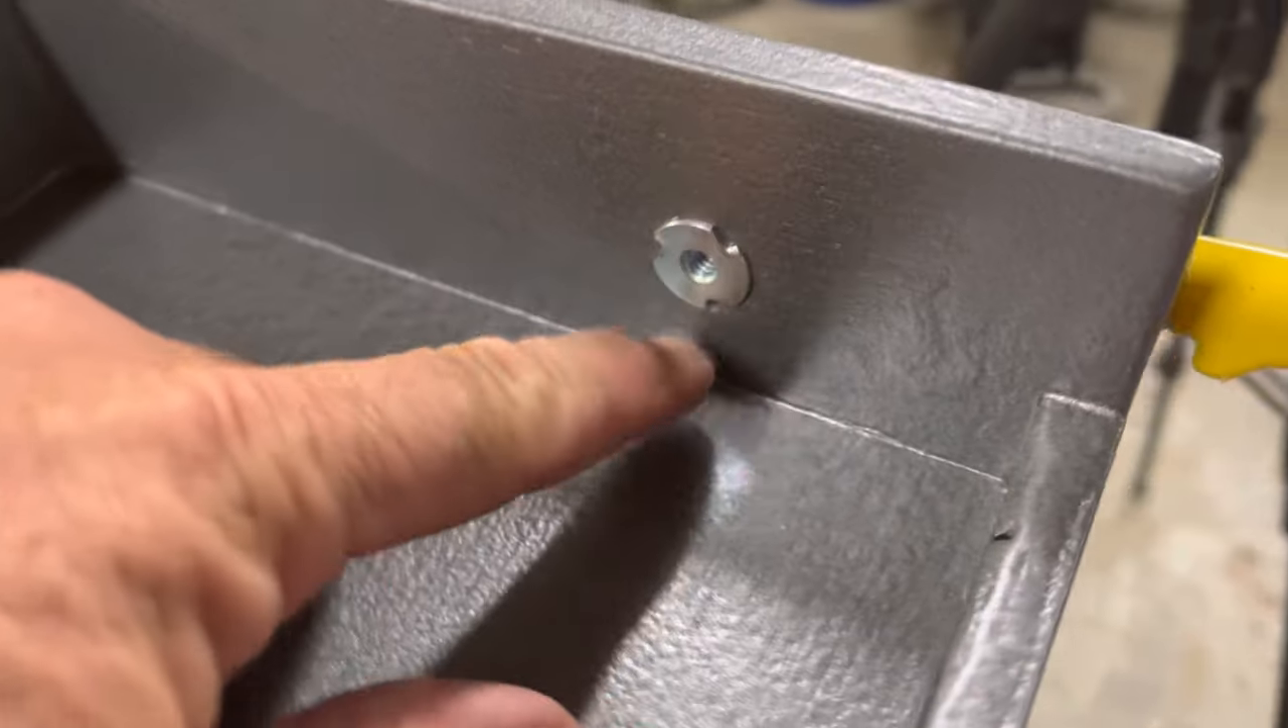All right you can see the T -nut seated really good. It's nice and flat.